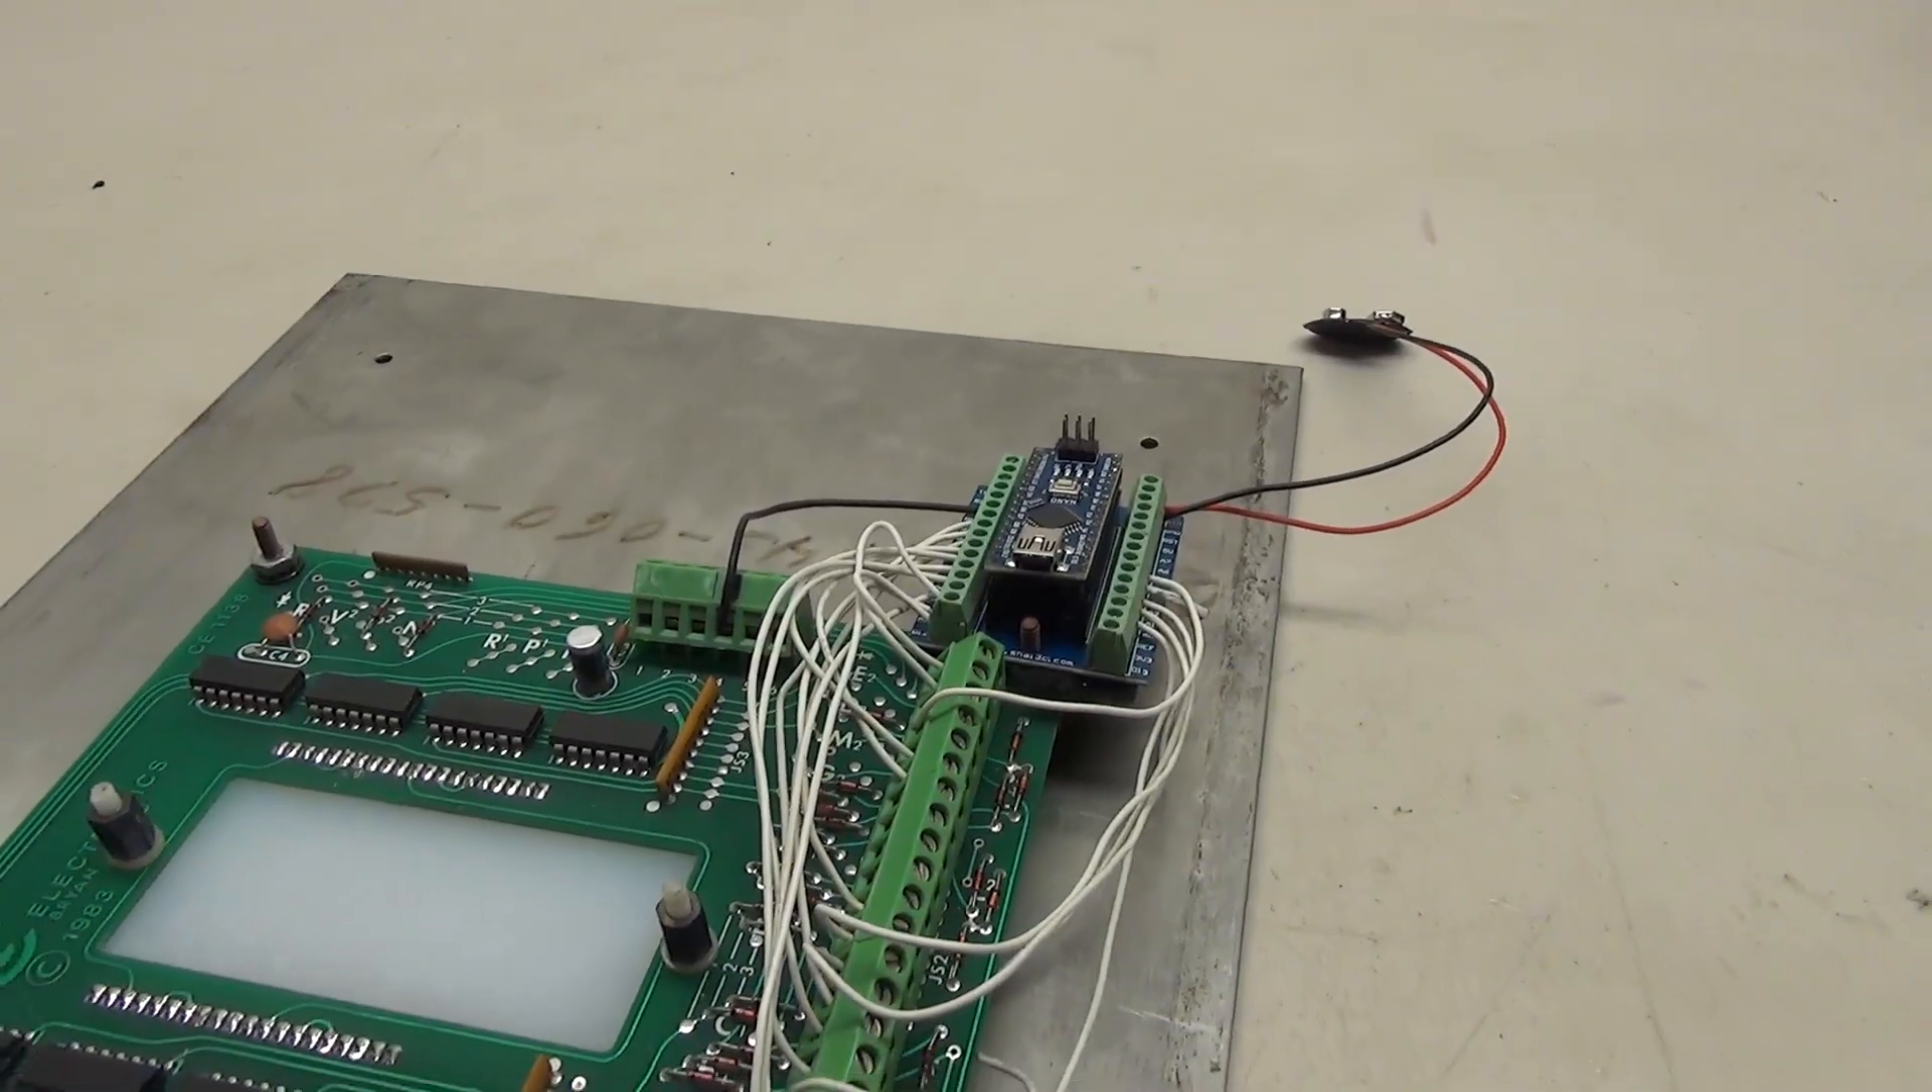So the wiring of the panel is complete we have all these big clusters of wires that go to our Arduino.